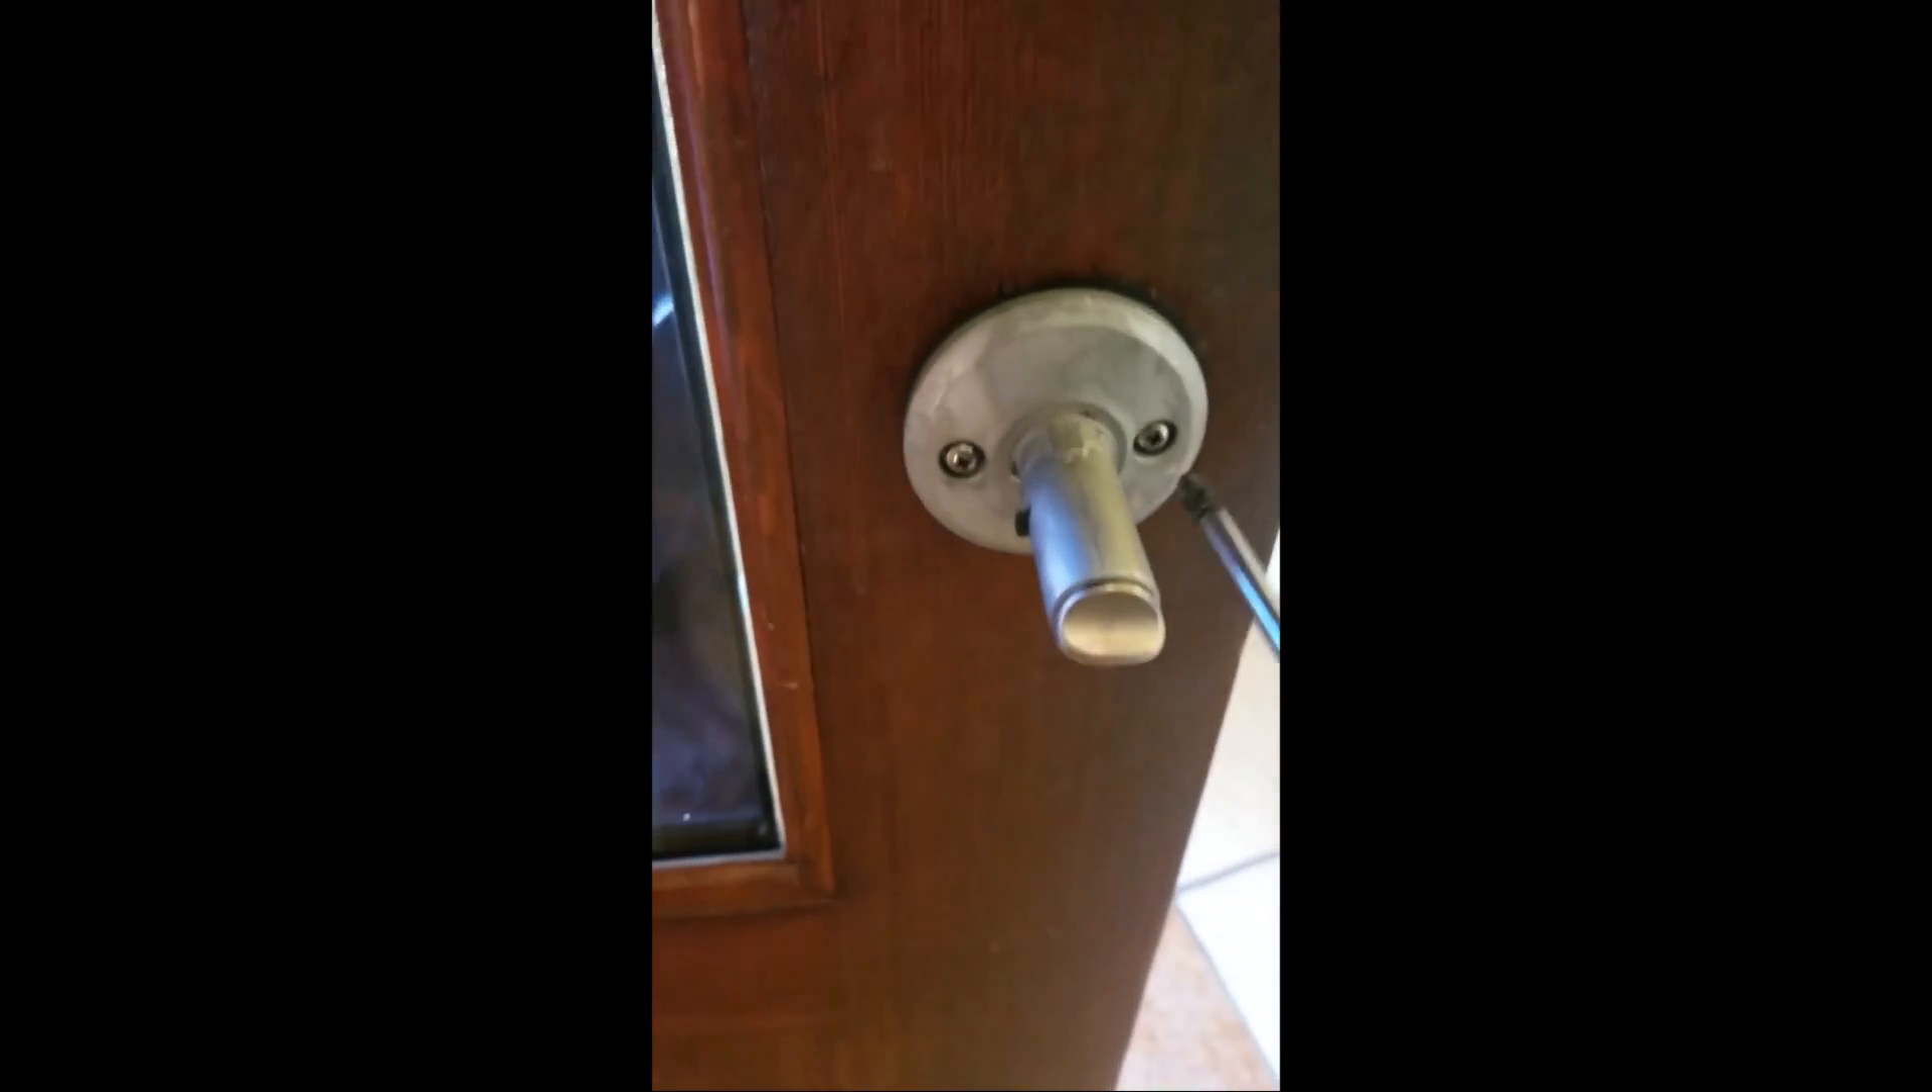Entonces ya tenemos aquí los tornillos puestos.